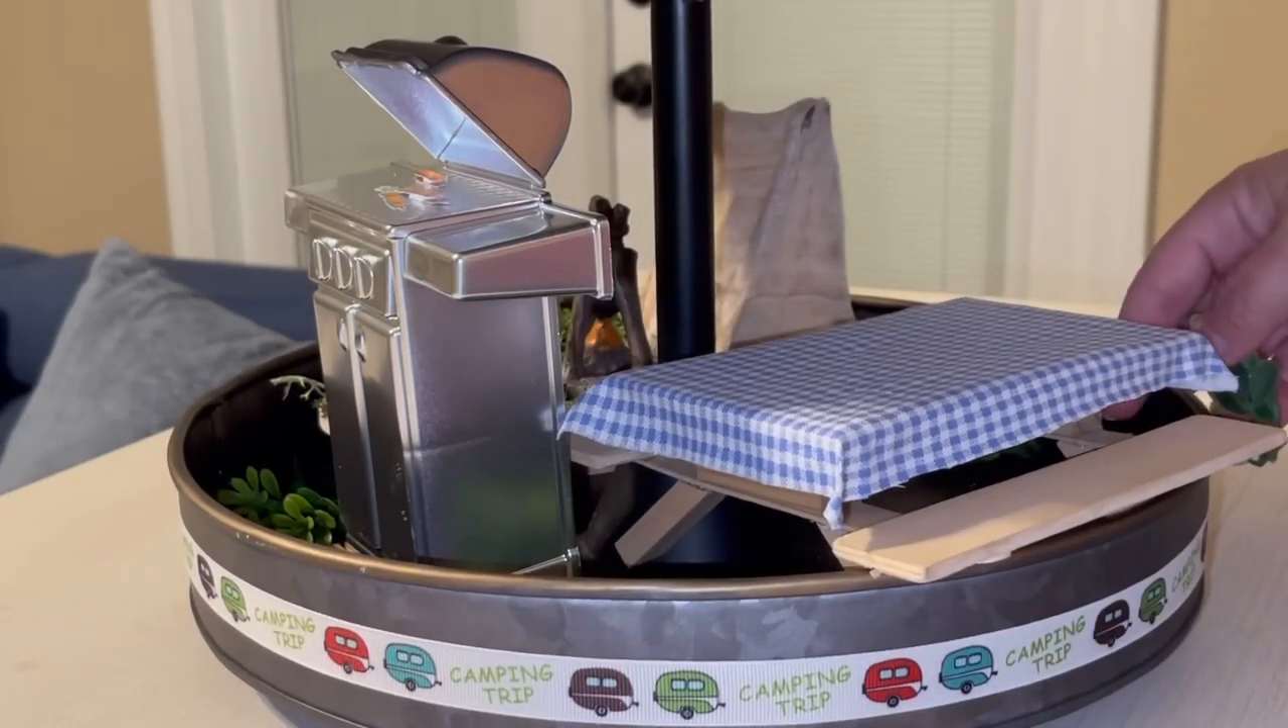So I think that the picnic table is going to work really well here. It doesn't fit all the way down in there, but that's okay.